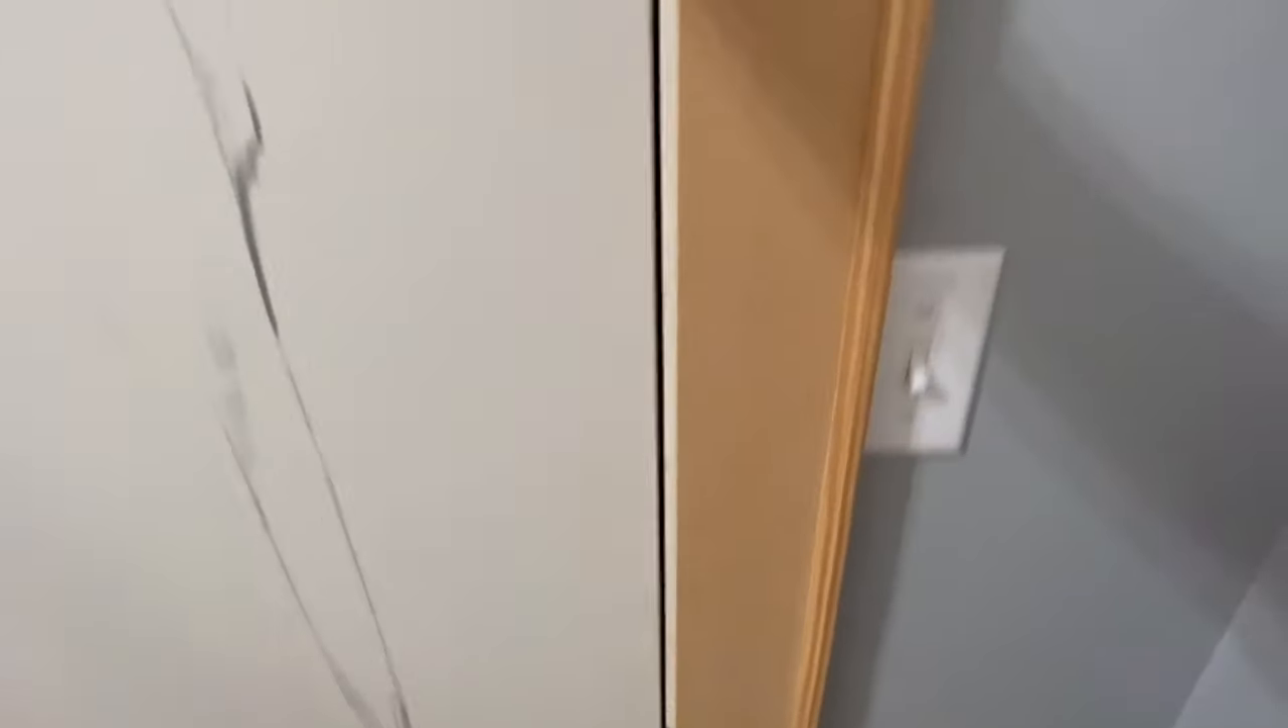Now look at that gap along the edge.